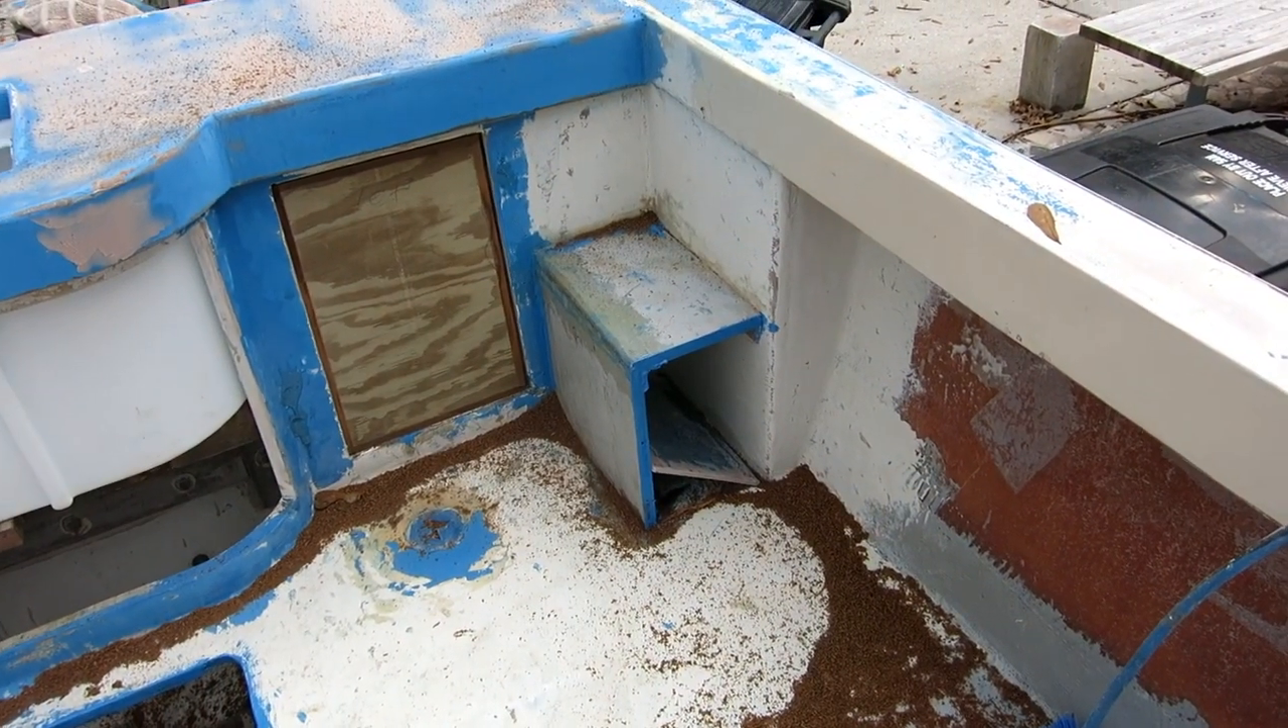I haven't put the front on these boxes because I have some little access doors ordered.